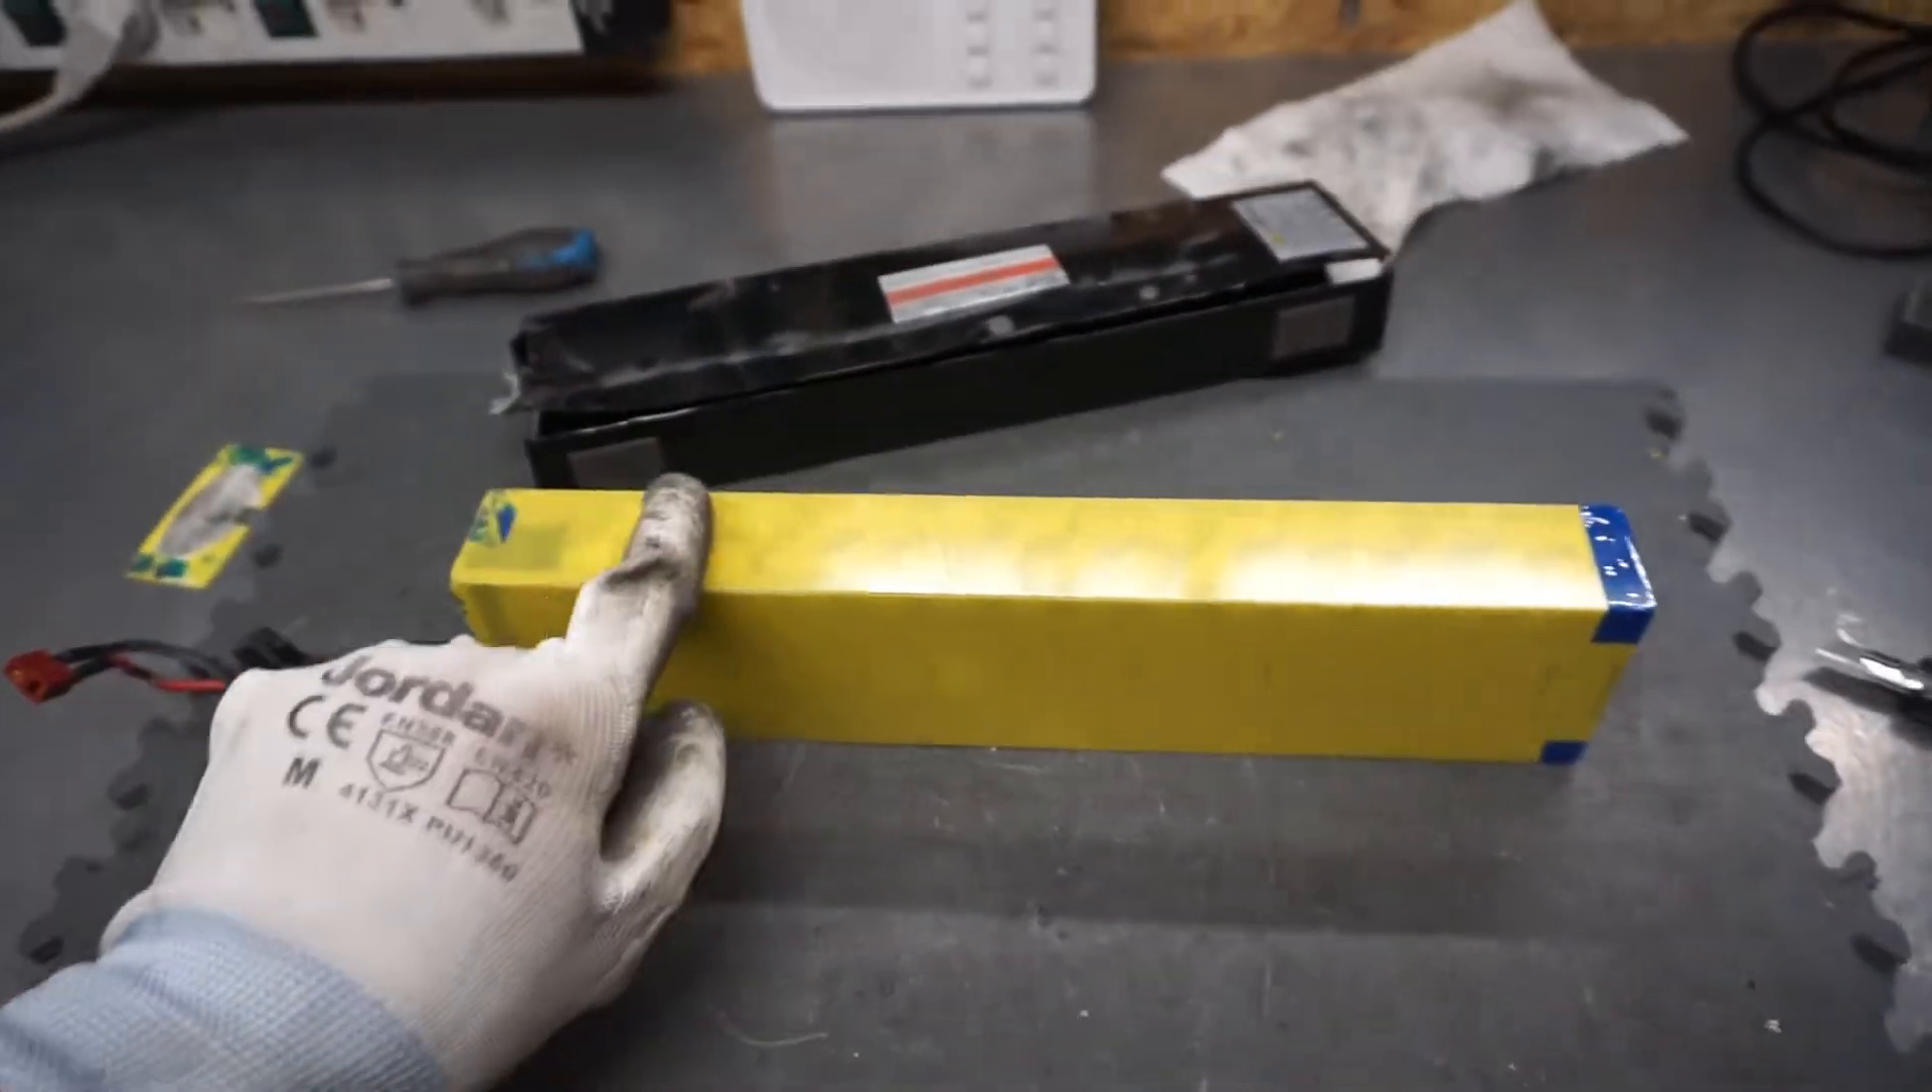I took off gently this black plastic wrap. And below it you can see these protective panels.